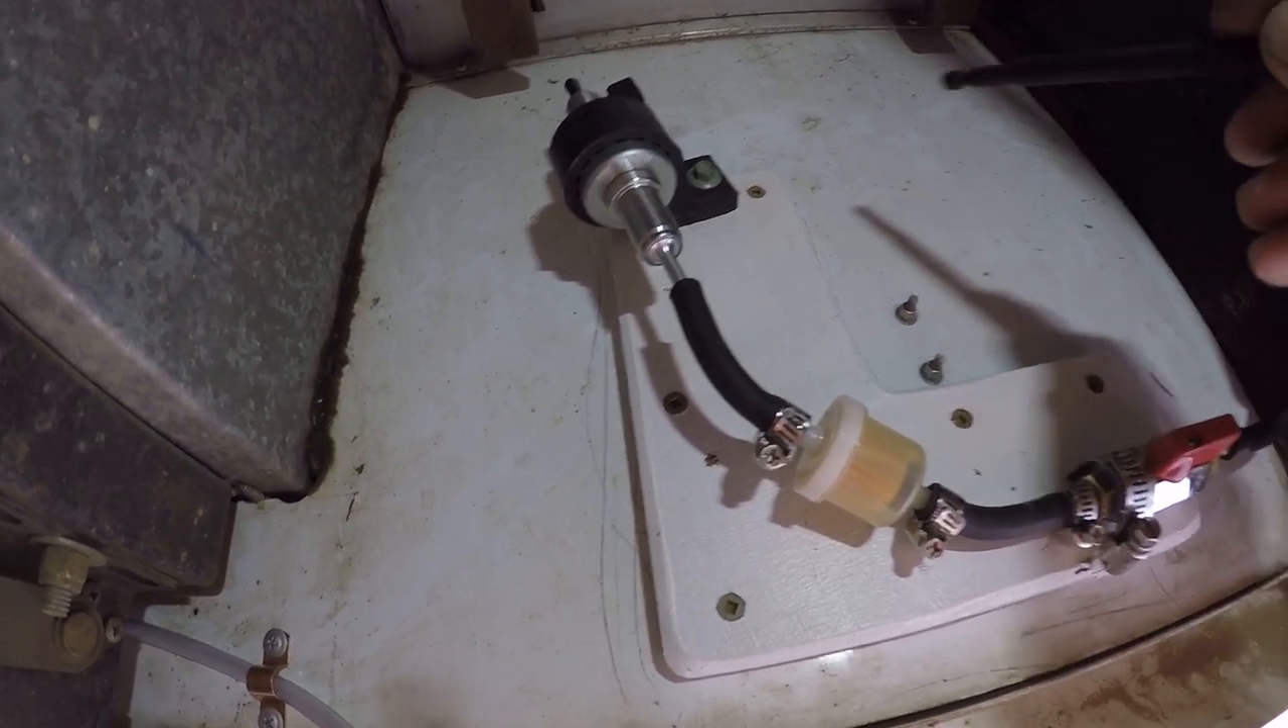I've mounted my um my bracket i've glued it on as well as screwed it.